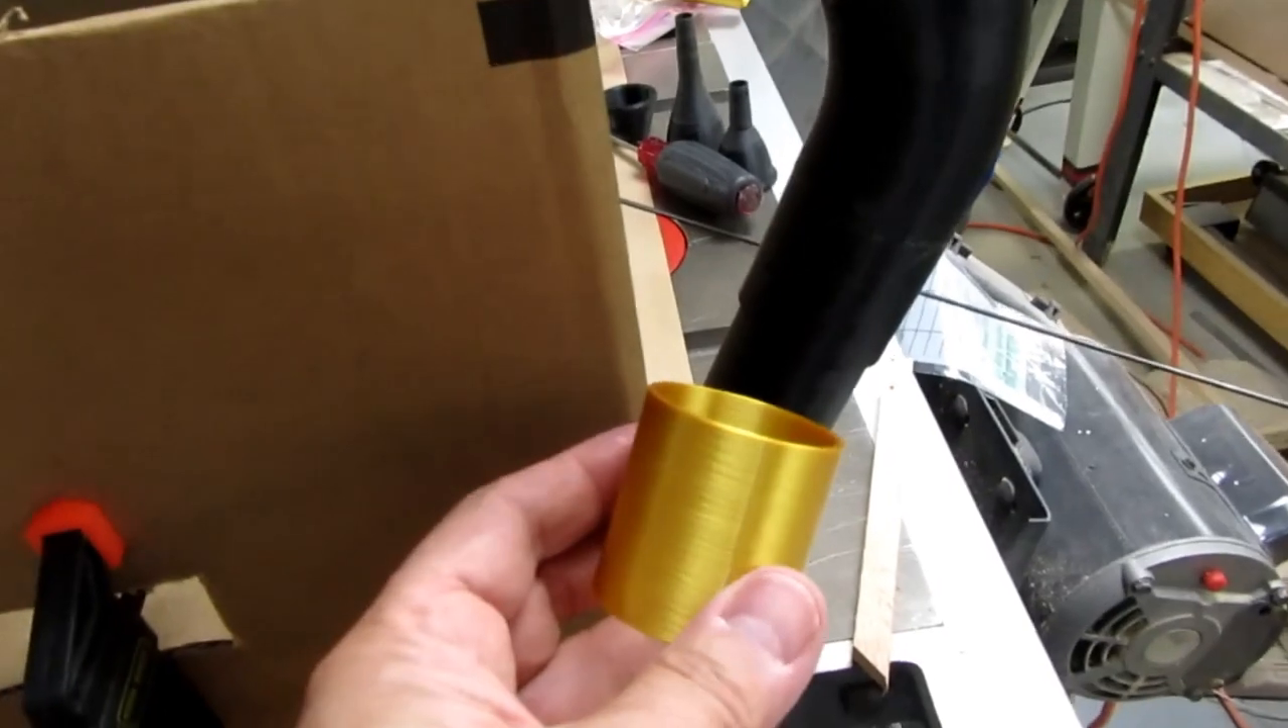I didn't think to put the the ring on here at this point in time.